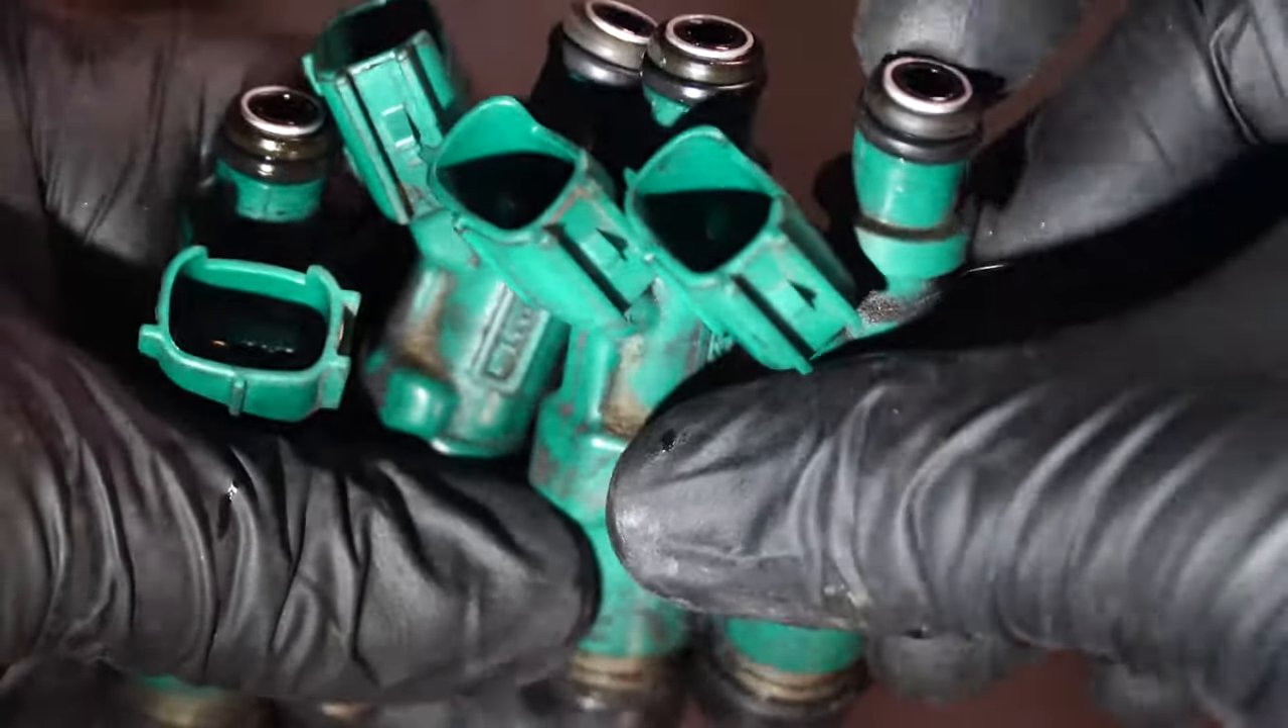And four of the top O-rings are there. One, two, three, four.